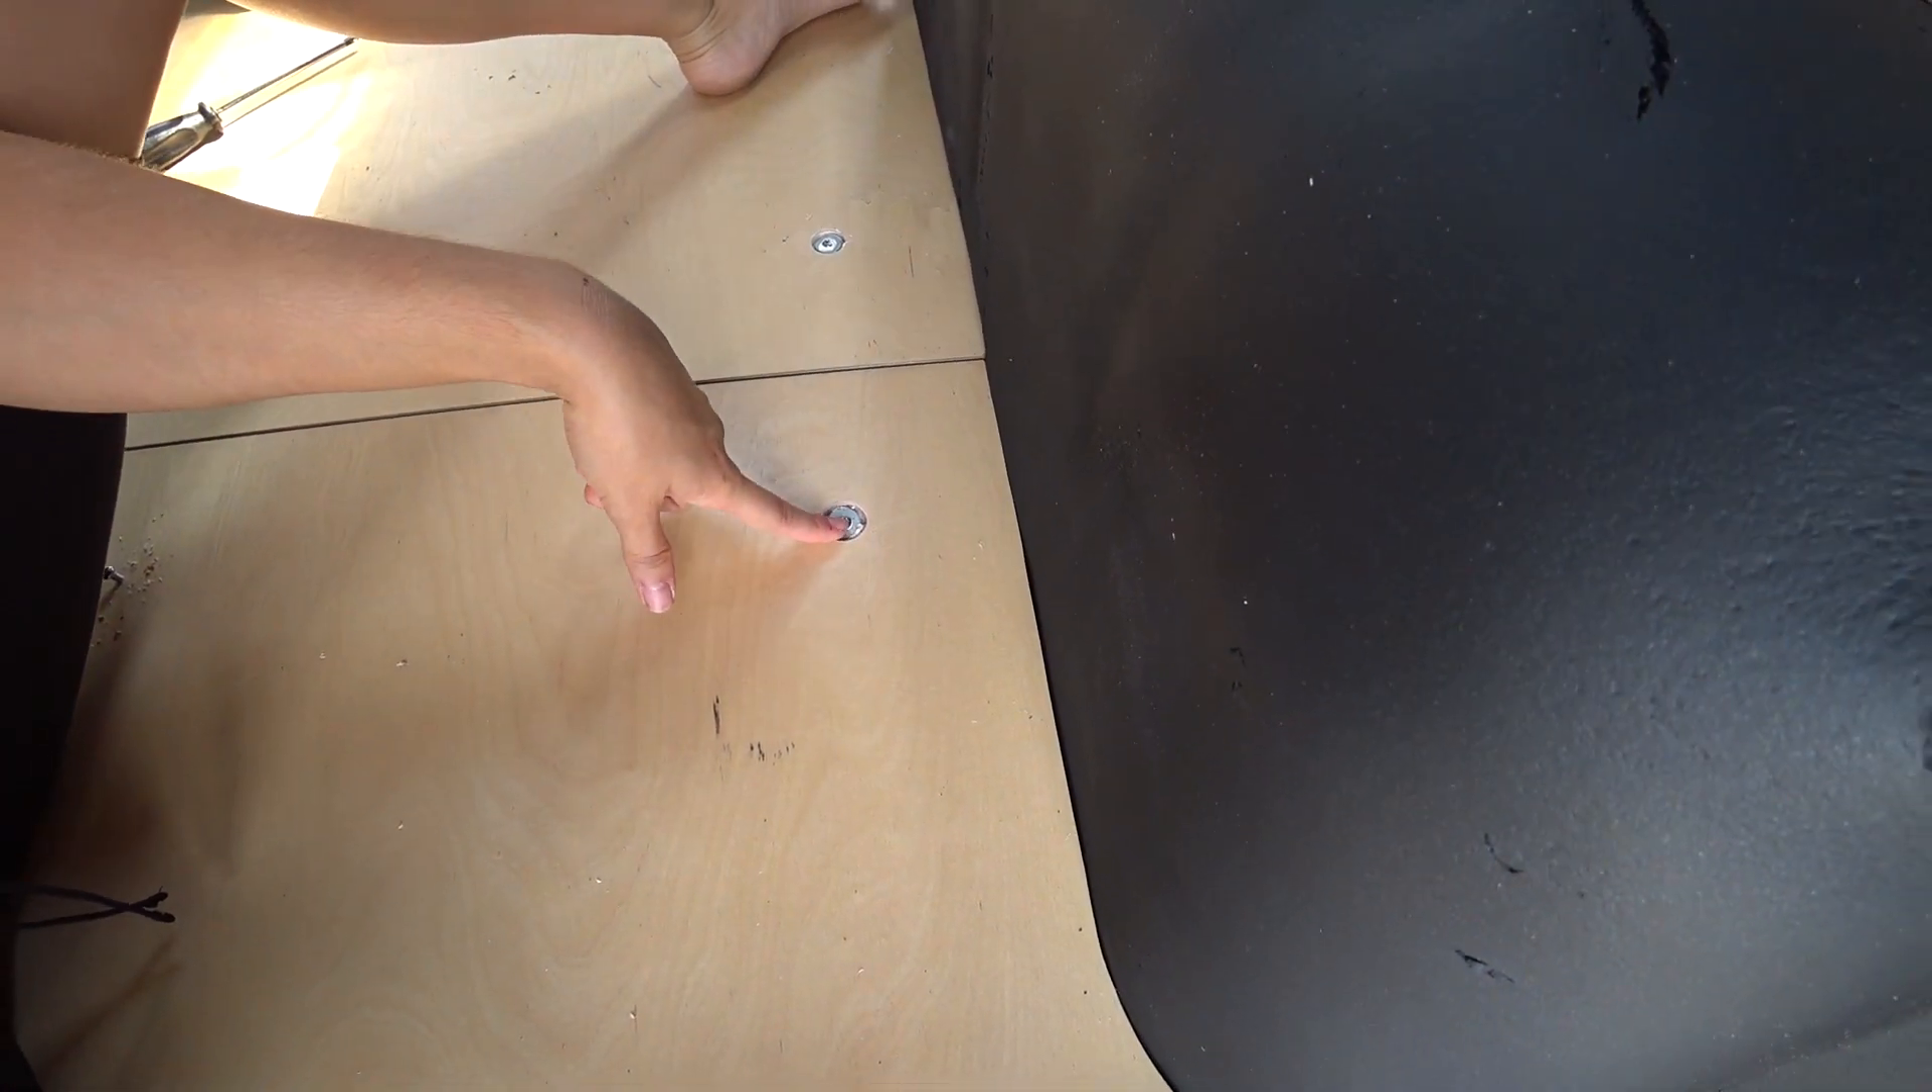Ya tenemos puesto el suelo con un tornillo de rosca chapa.